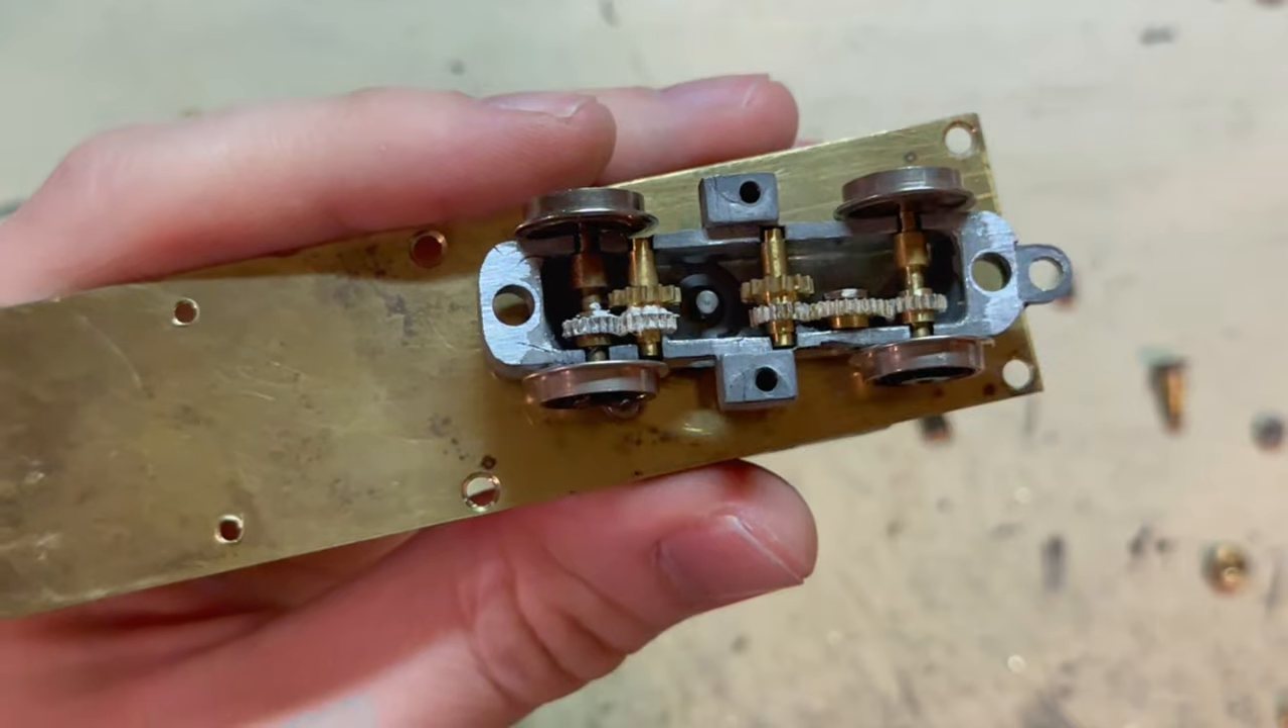Okay, the truck is in place.